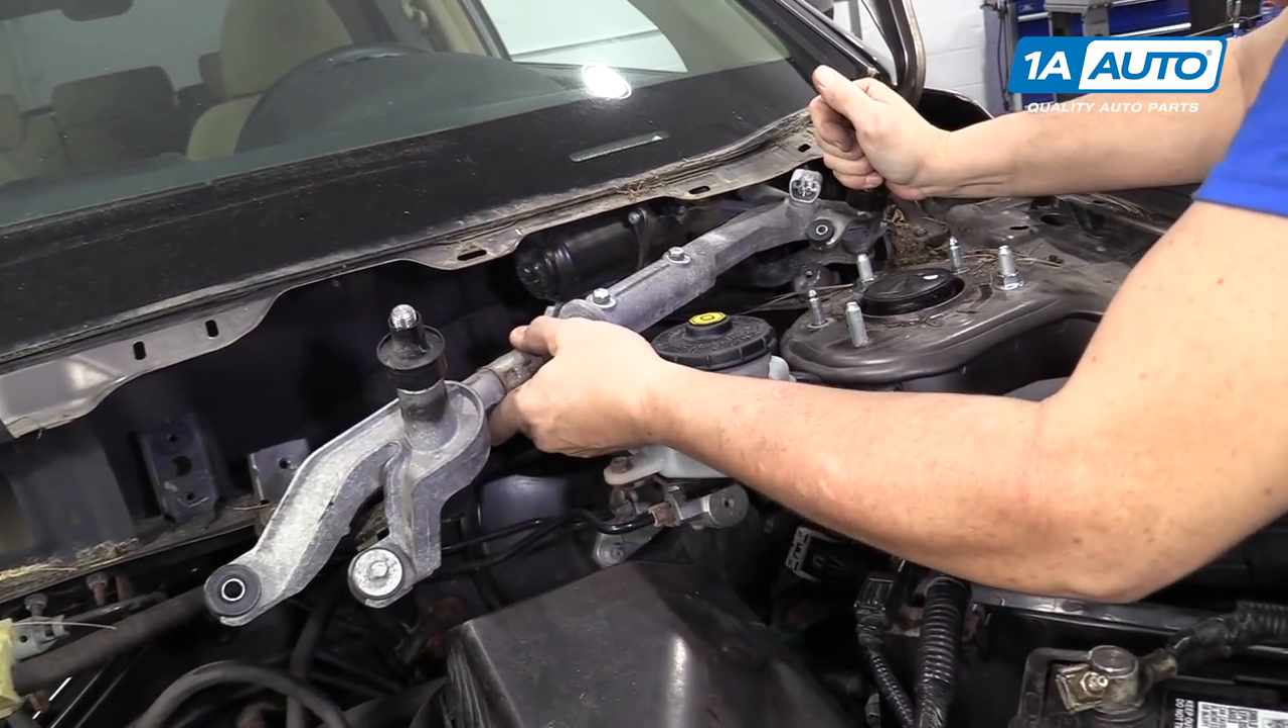And now you see the wiper transmission is exposed.